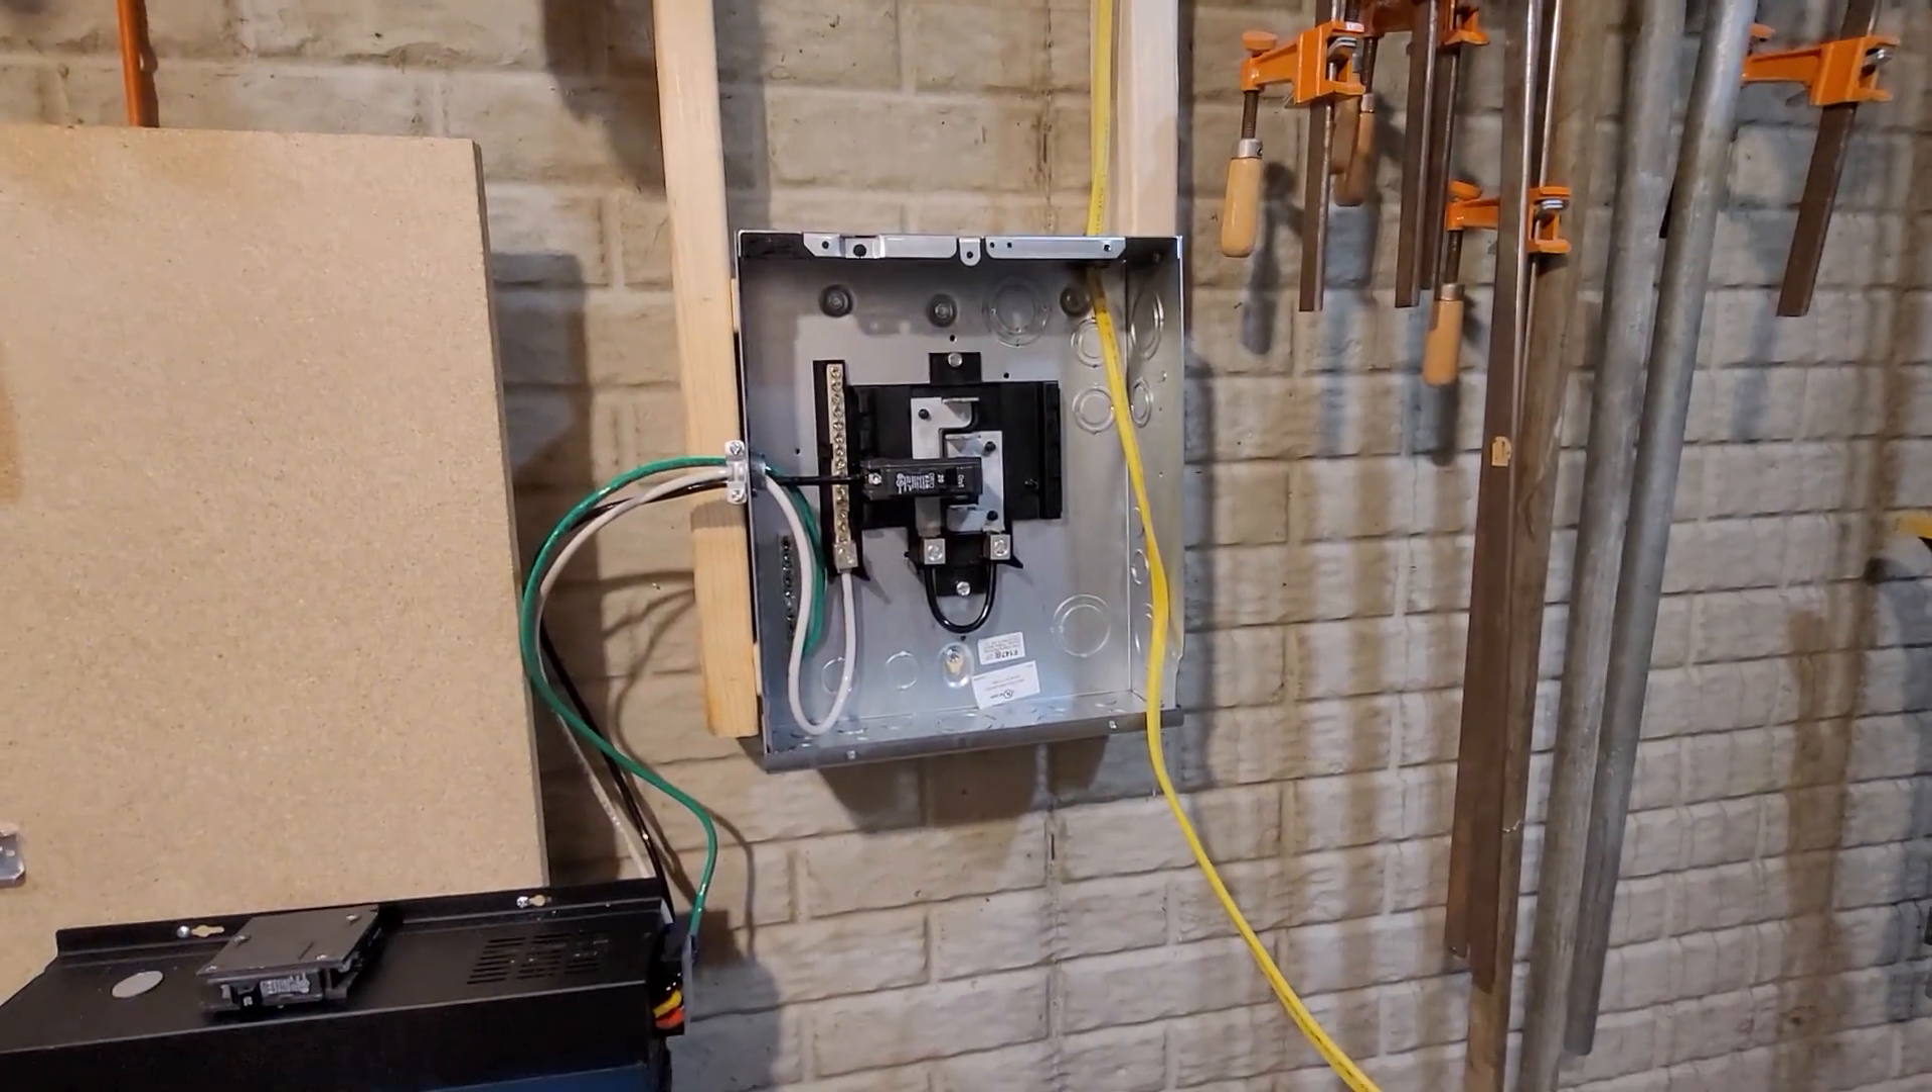I have wired my new circuit all the way to the box.